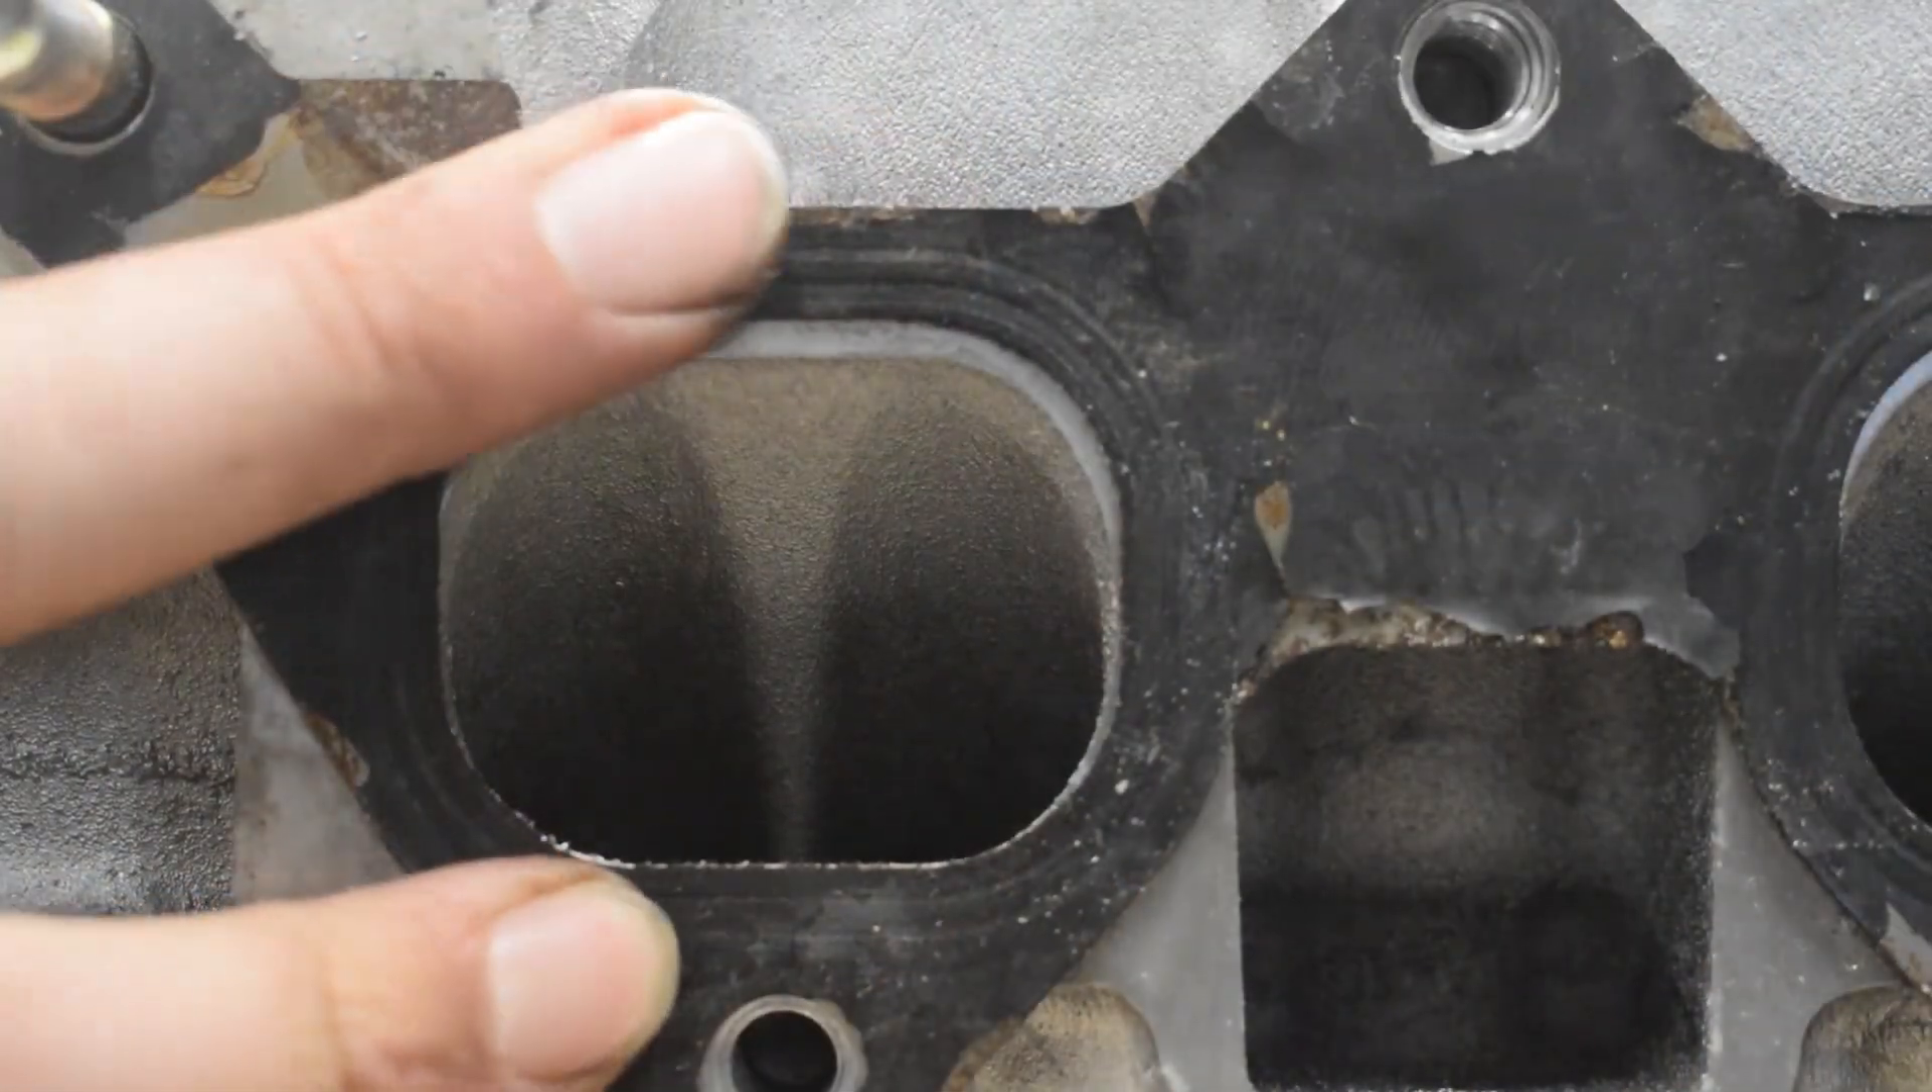As I said, there will be no extreme porting here, but I will definitely be gasket matching, because as you can see here, there's pretty massive mismatch between the intake gasket and the port.